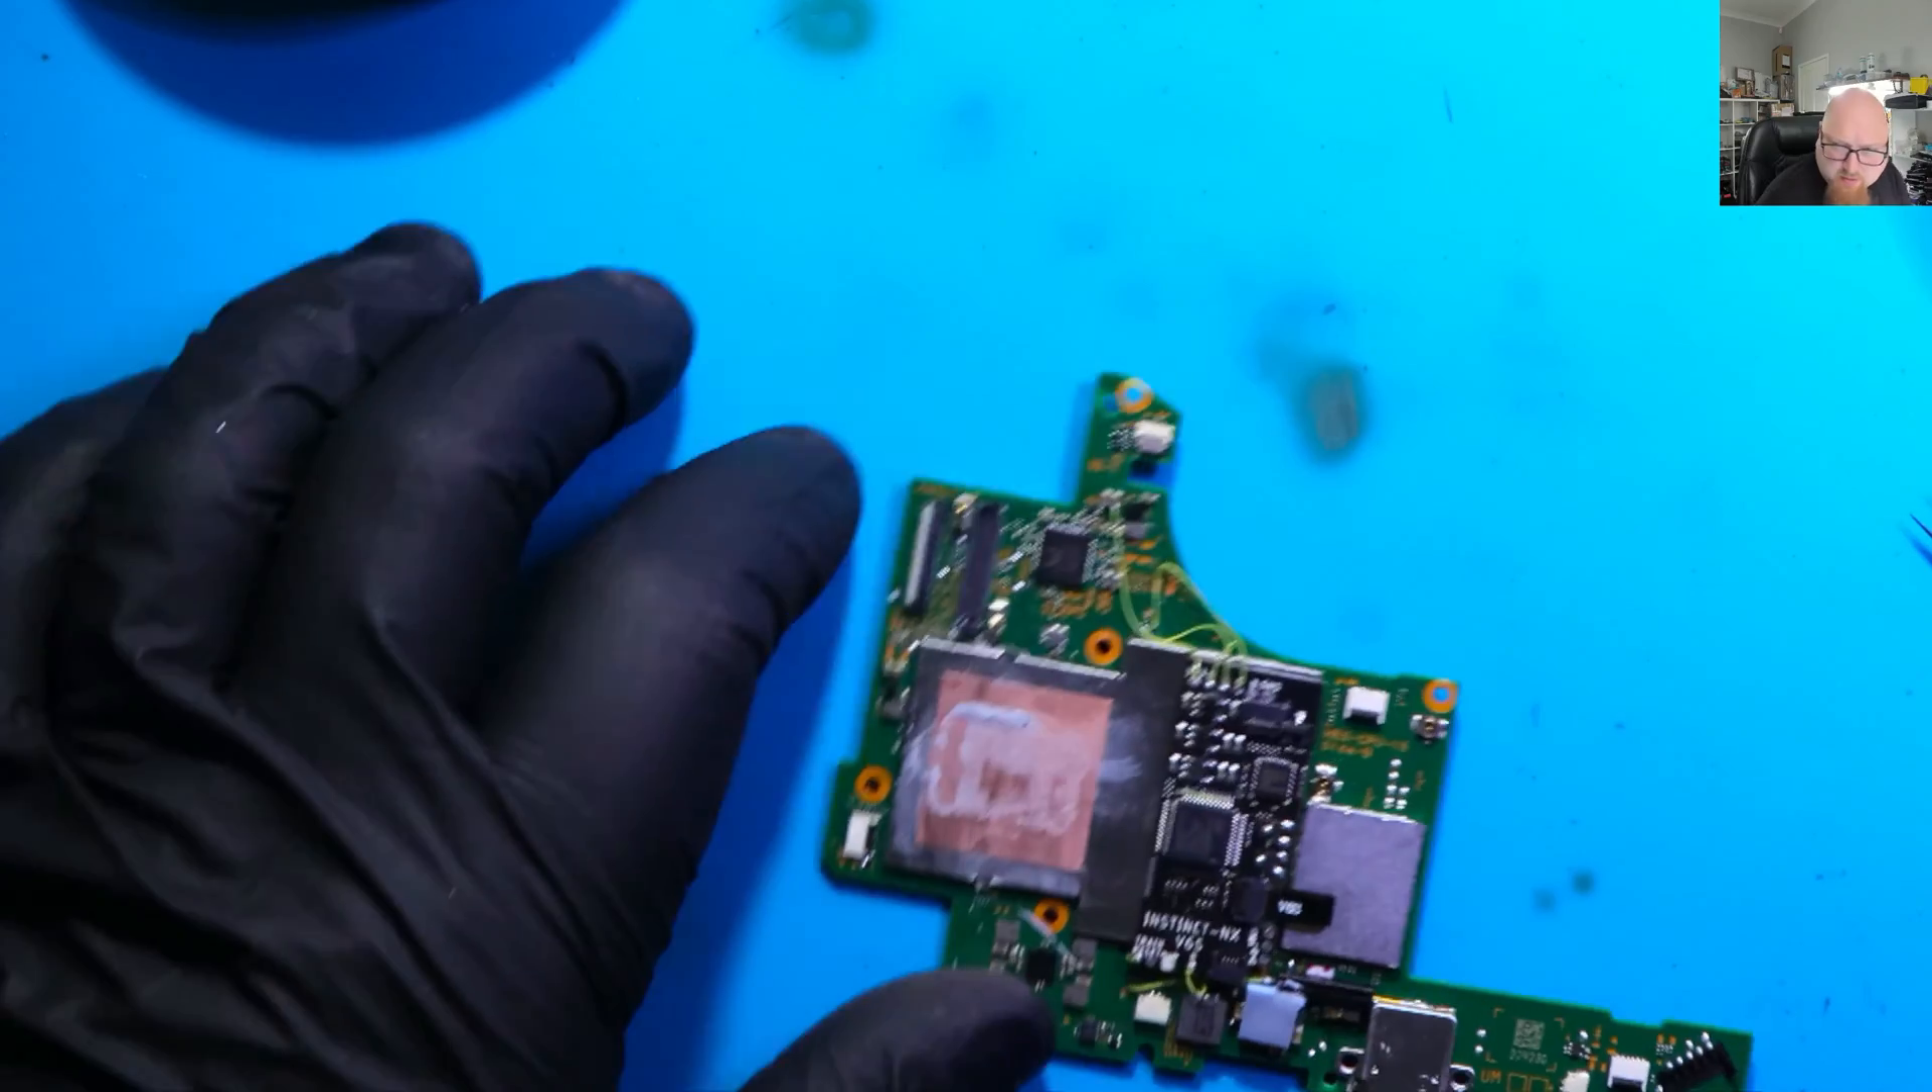Okay. So we have the motherboard out.